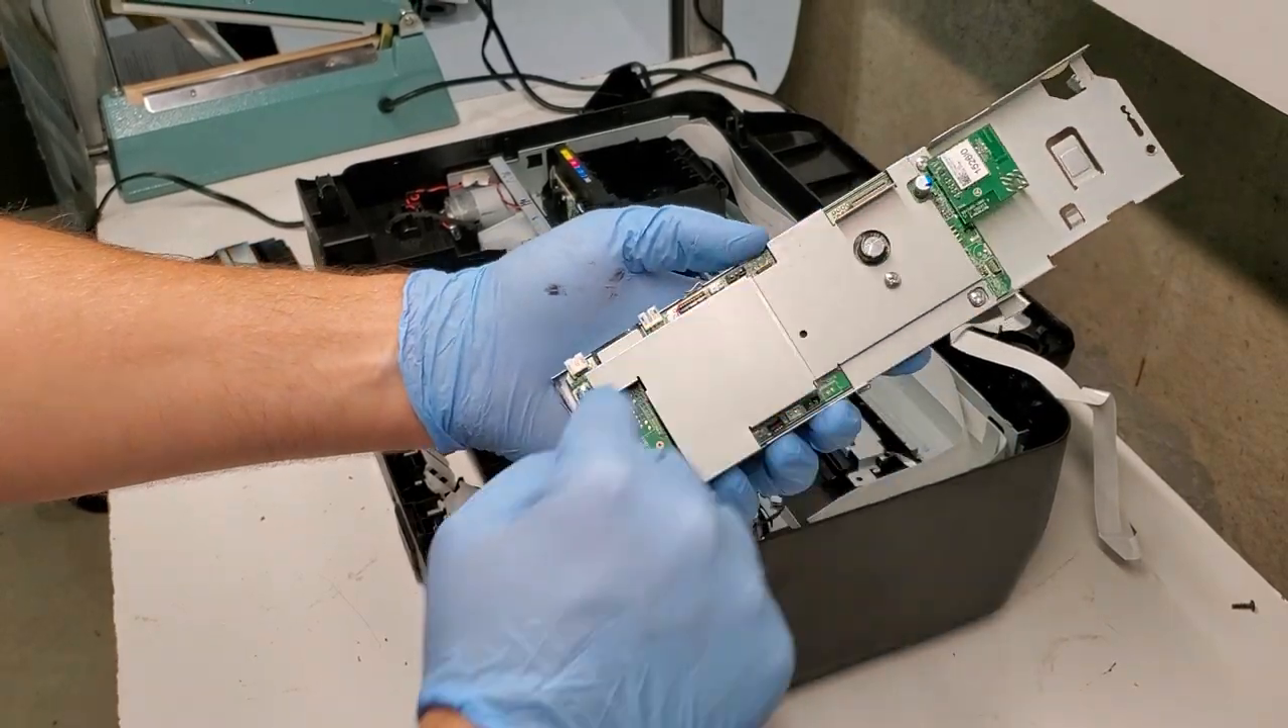So, the formatter board is out.